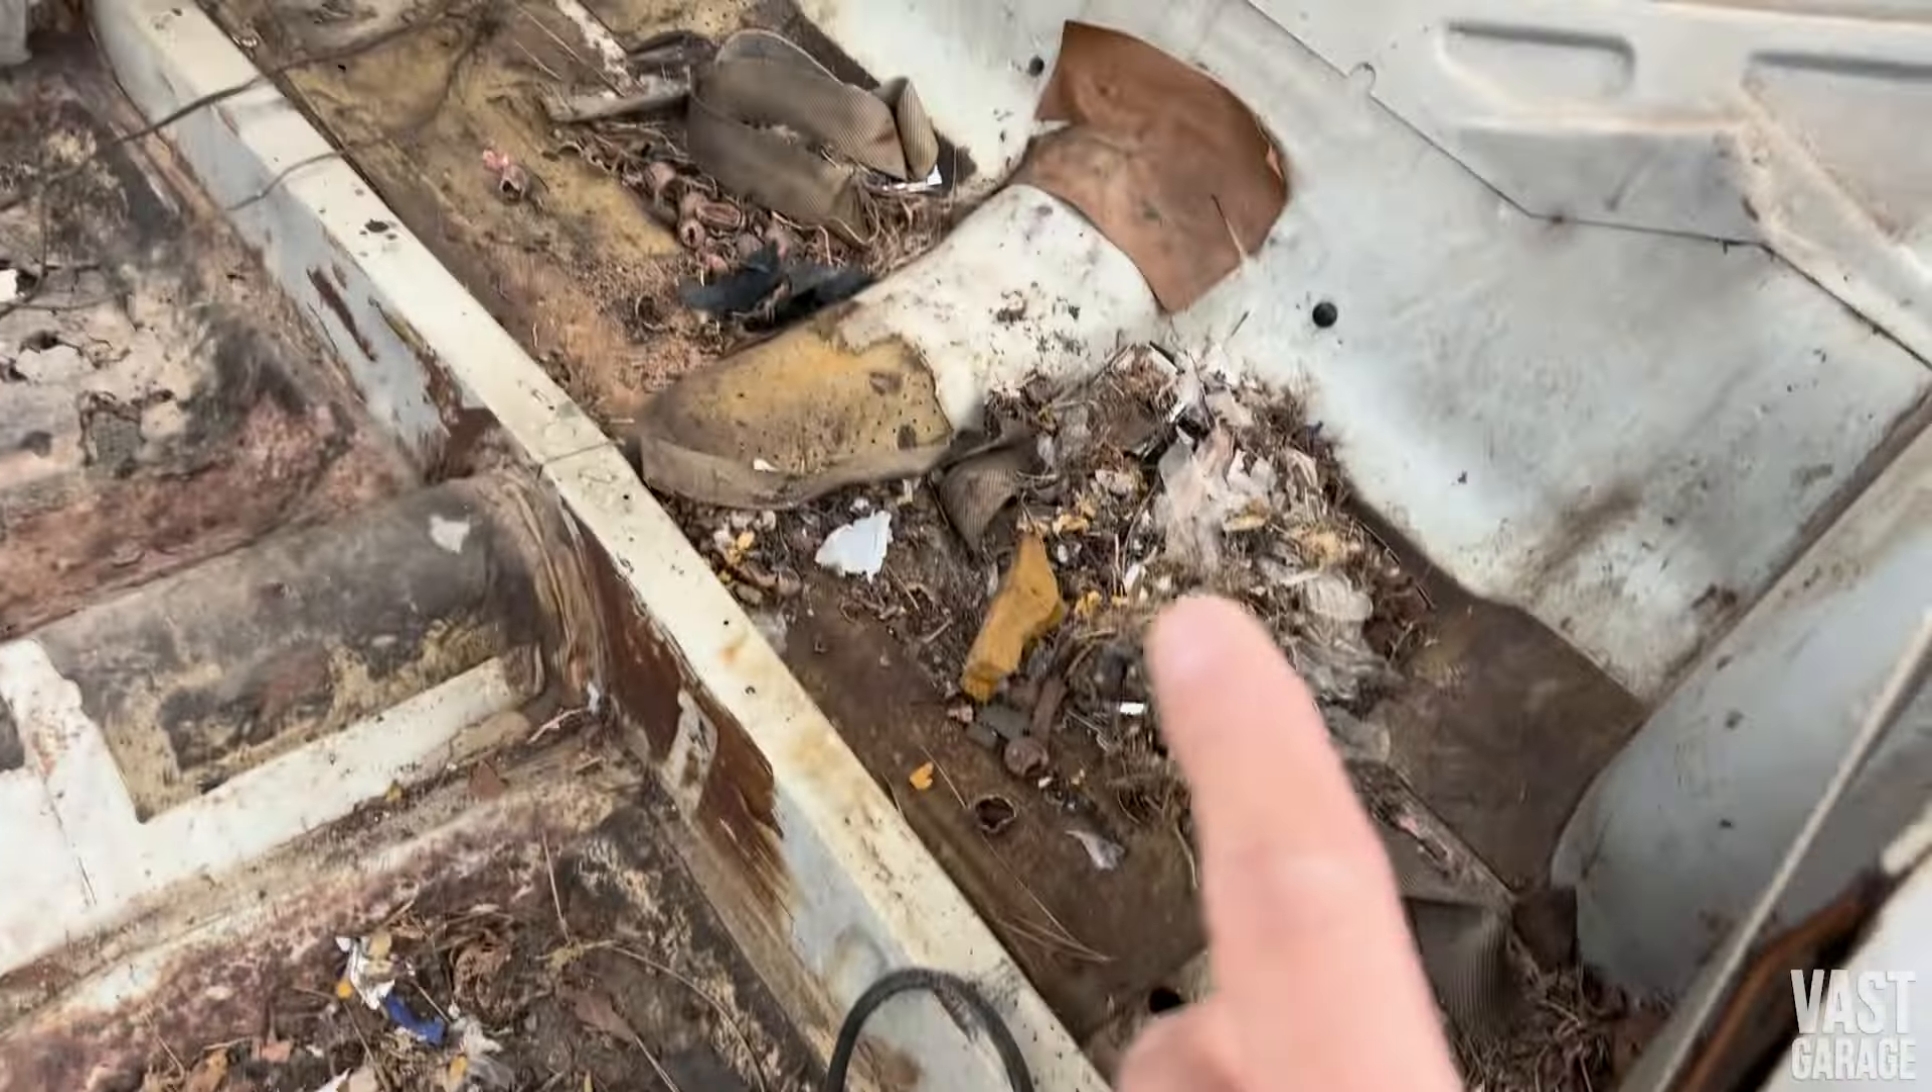I got this other seat out. So, now you can kind of see how much stuff there's left.